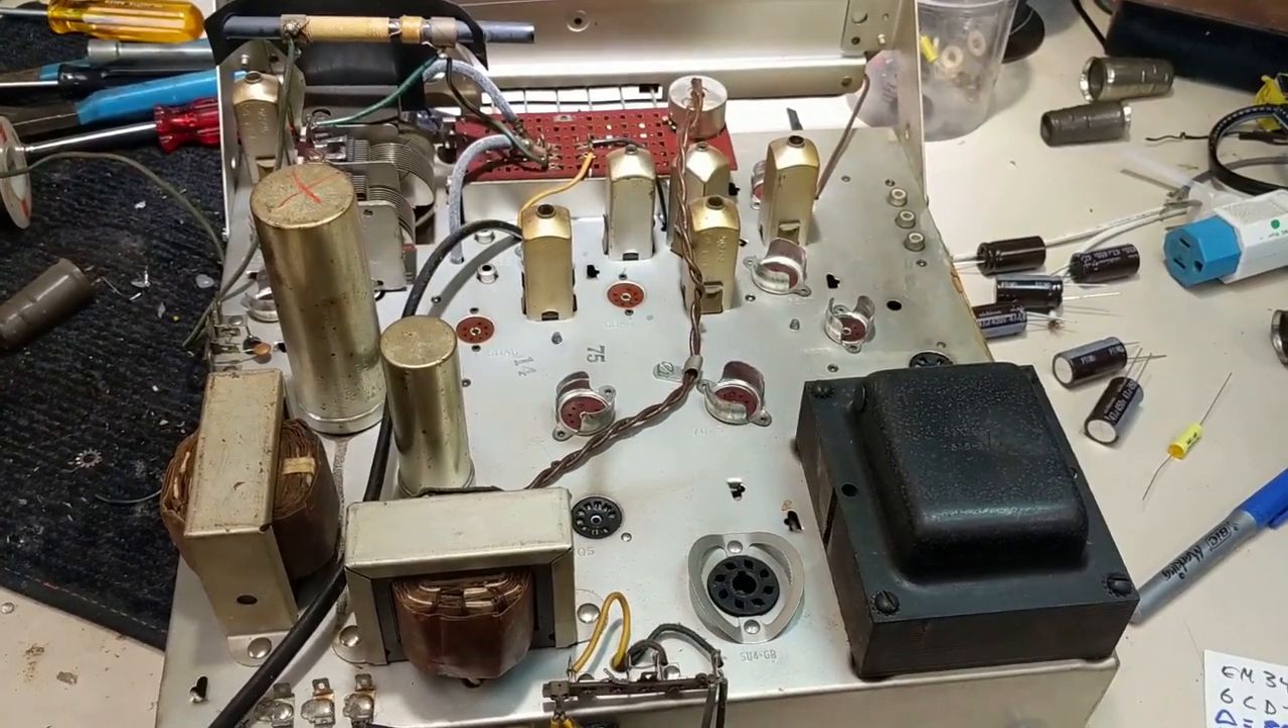I took all the tubes out because they were covered in nicotine stains.